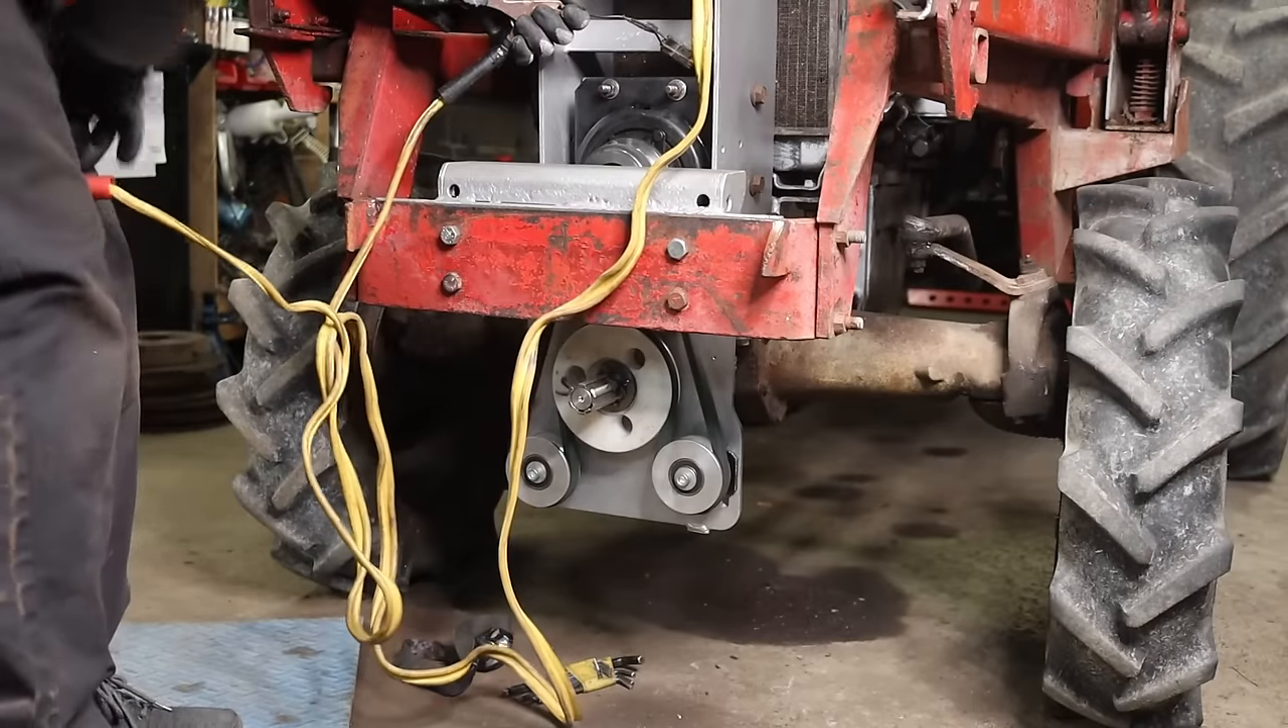As of right now the wiring is not done and i'm using some jumper cables for the first test.